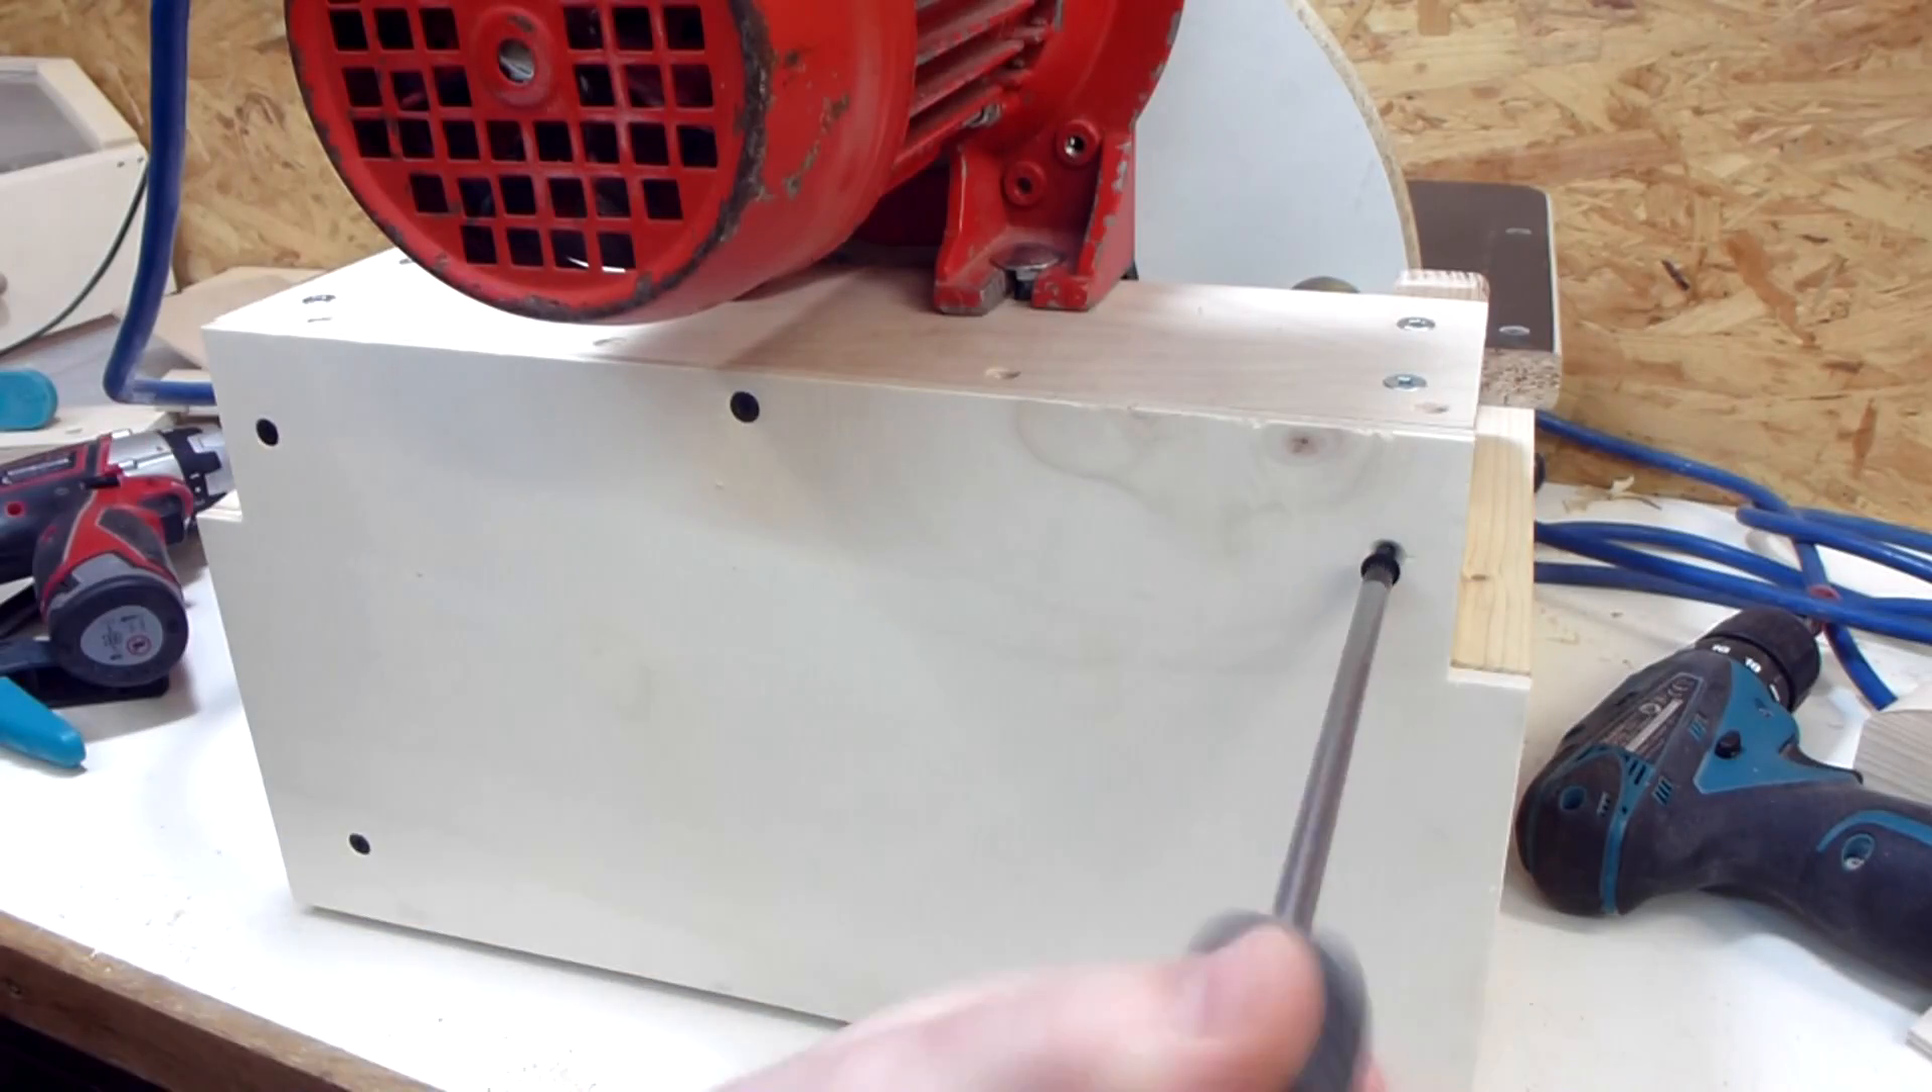The back is just screwed on, nothing fancy here.